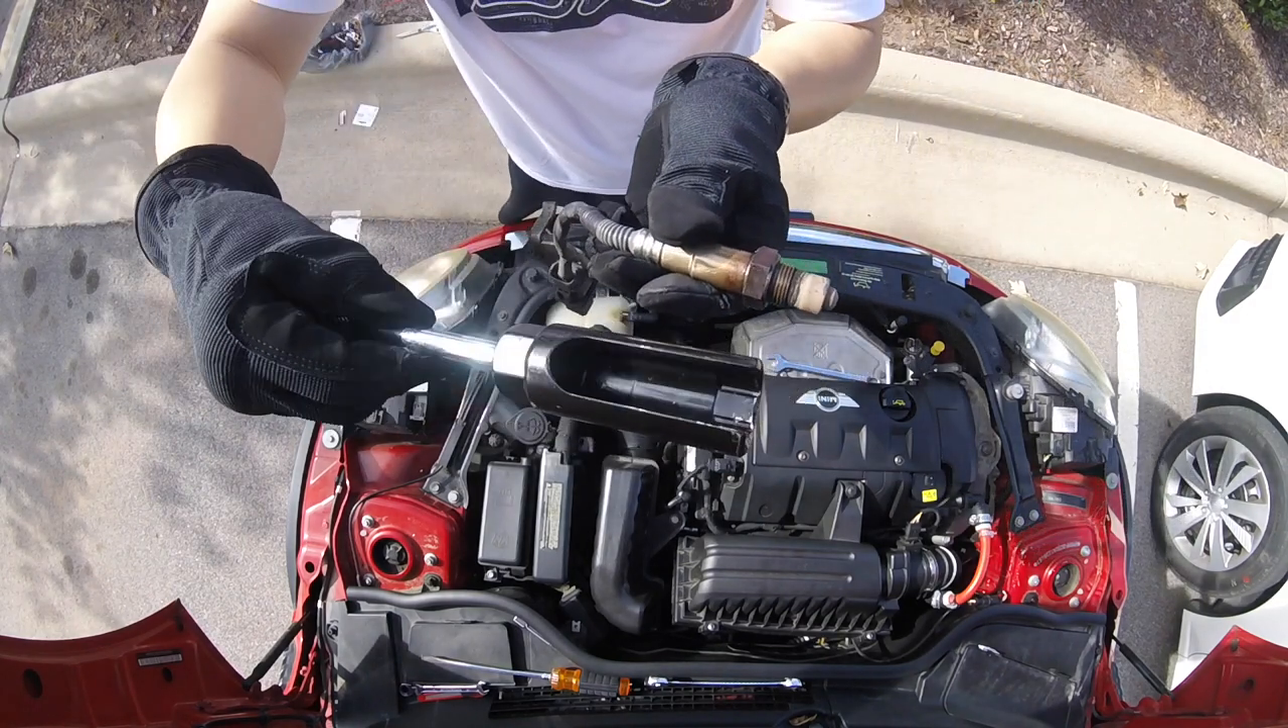Yeah, this is the extracted This is the extracted oxygen sensor.